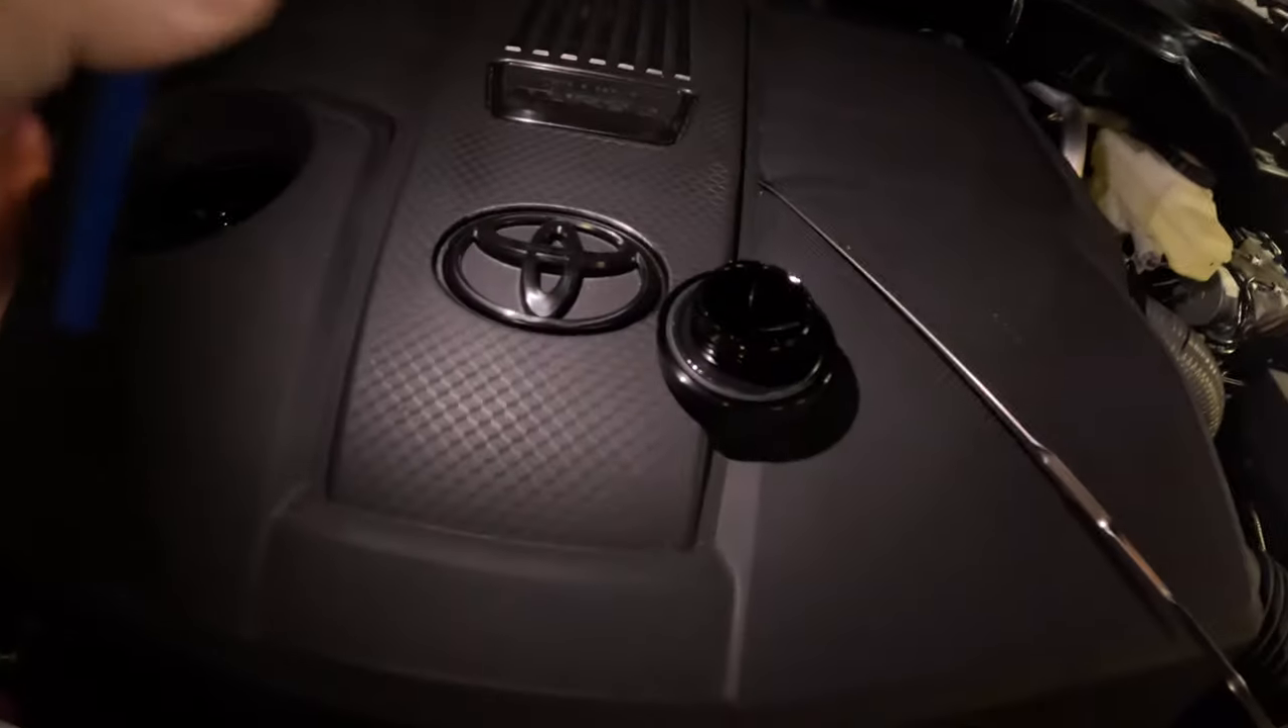I've already got my uh oil cap off and that's right here.